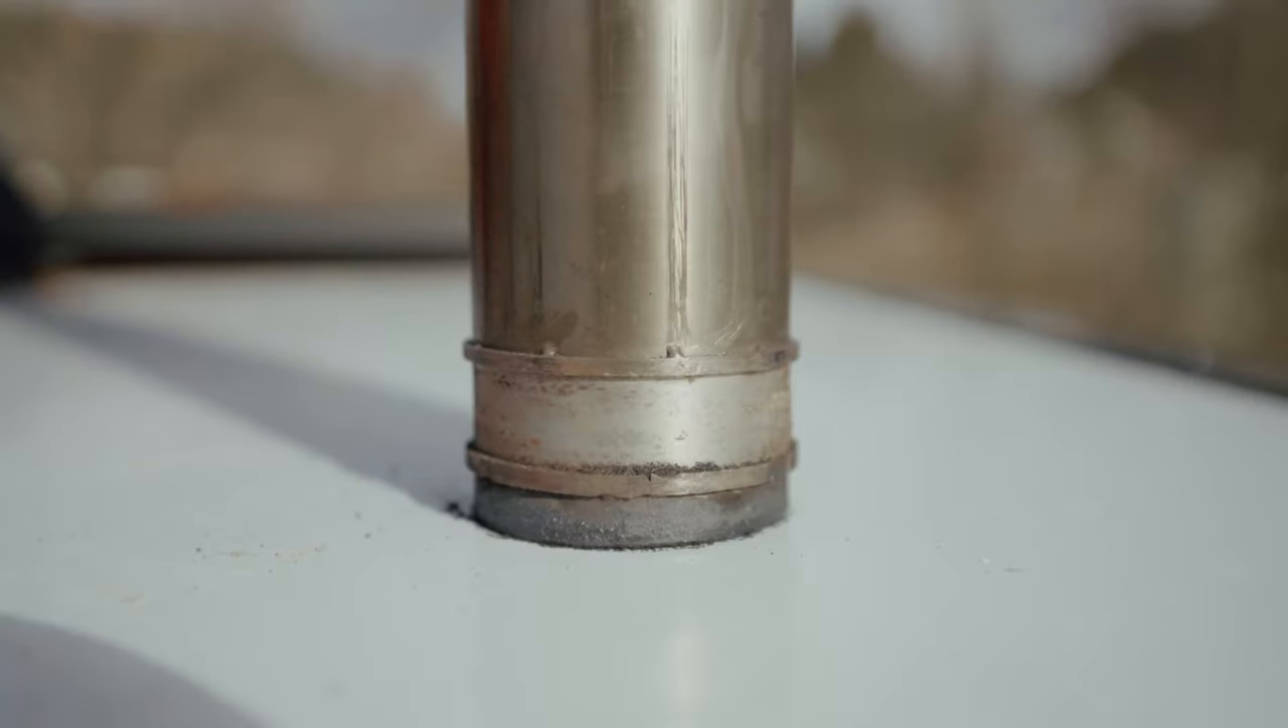On top, and on the bottom of the inner pipe, we welded two rings, one centimeter apart from each other.